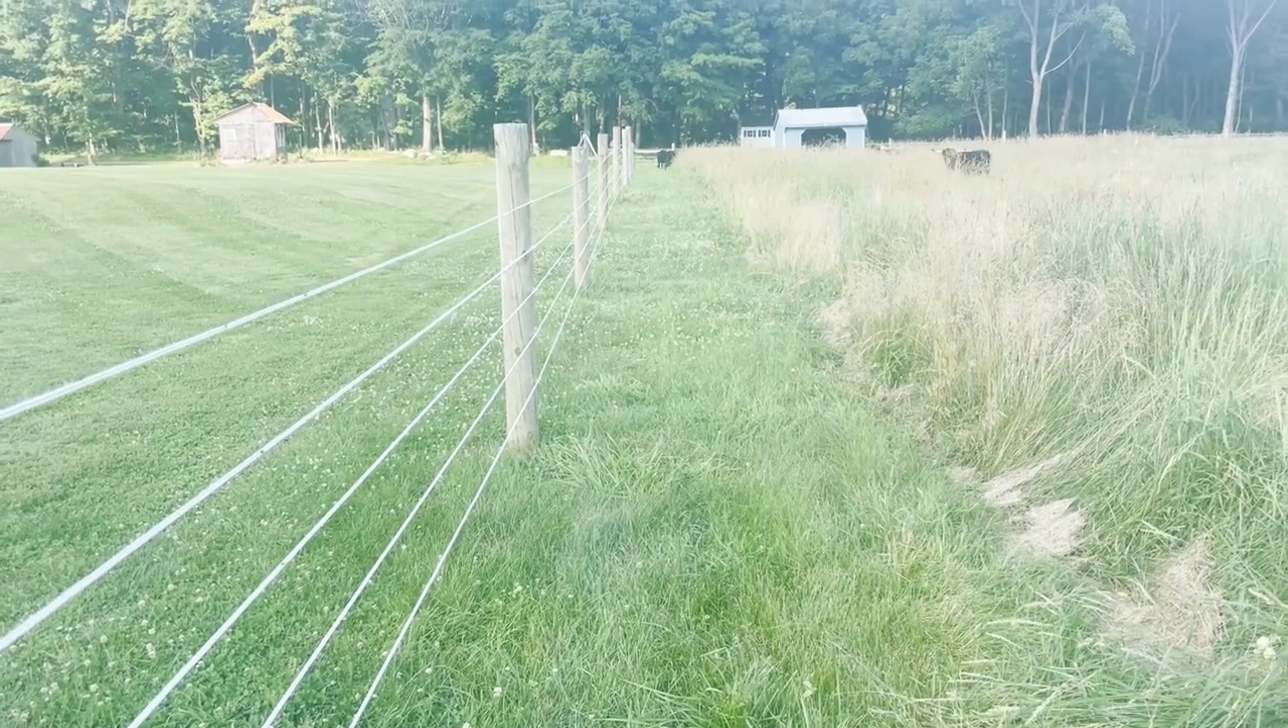So there's the five wires we put in. Pretty straight. Not bad.